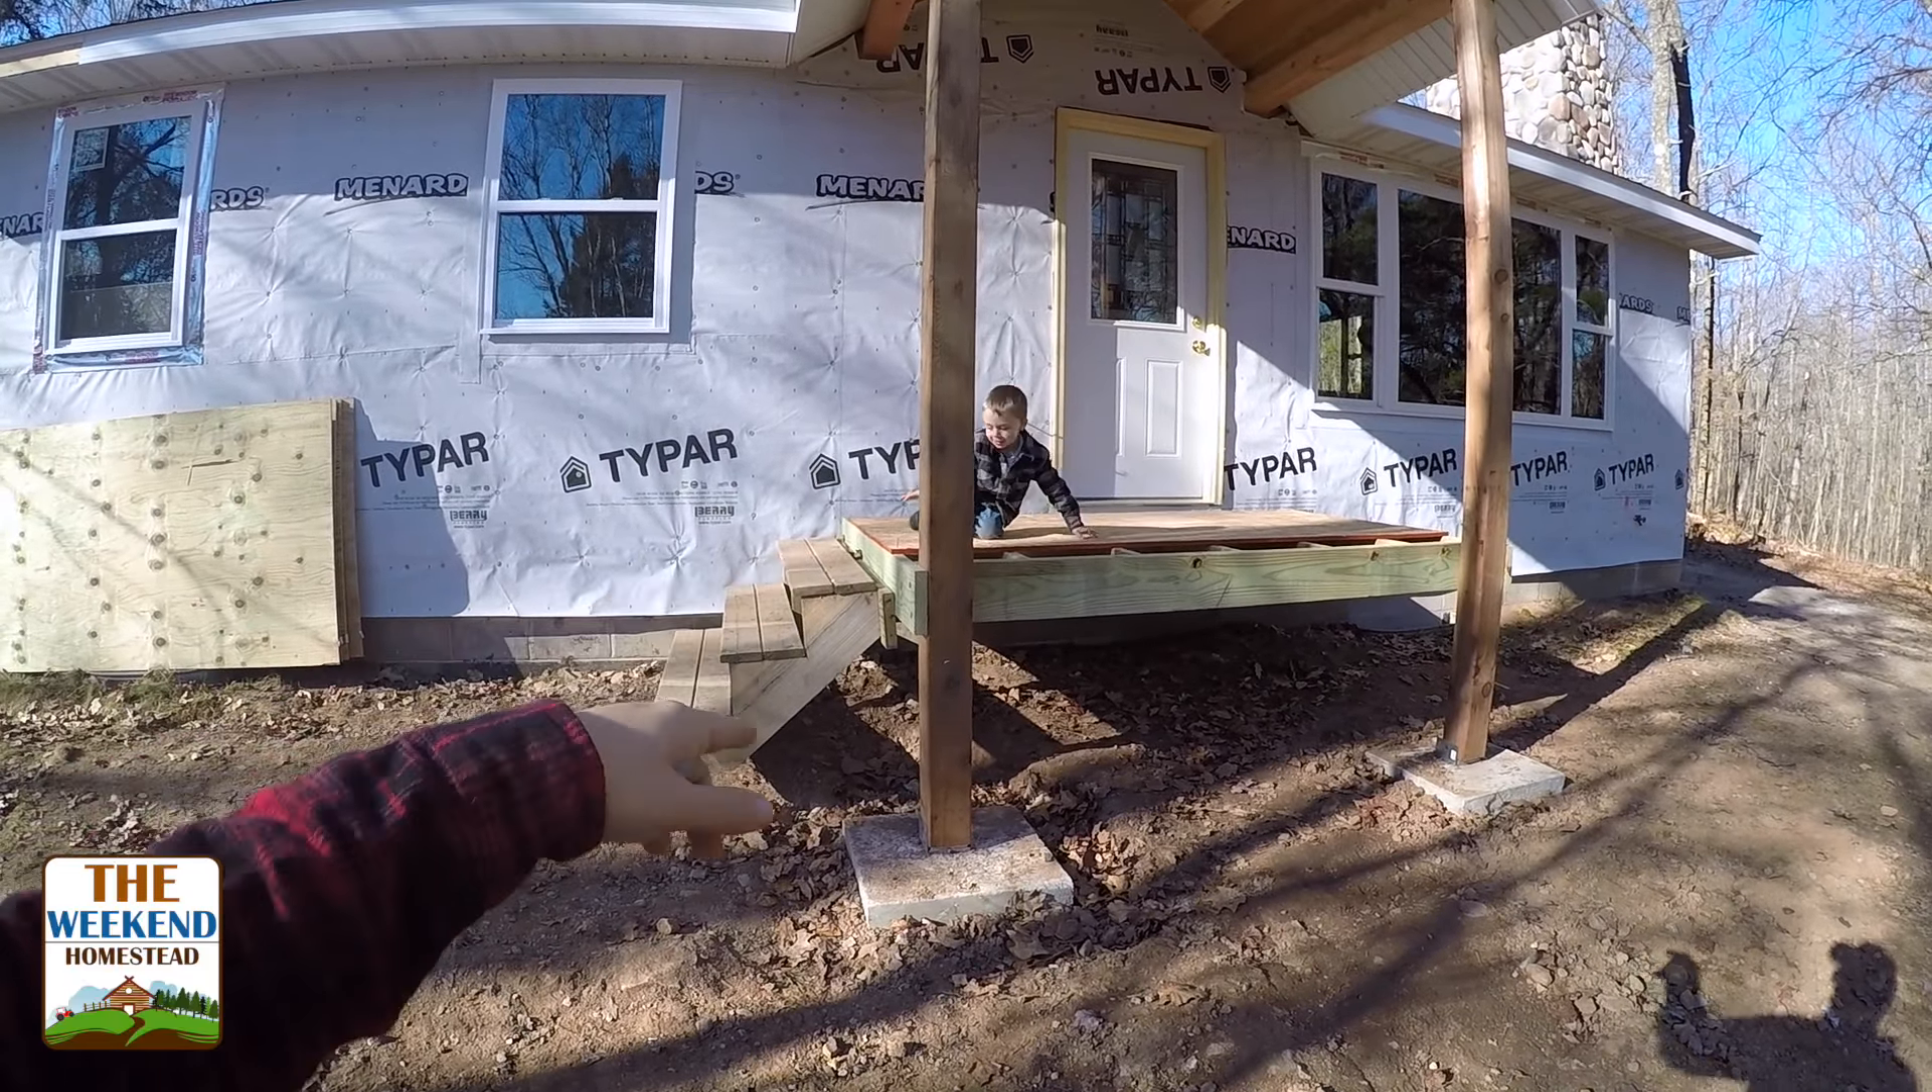But because of what we have that needed to get it going for the wintertime here, we just have these steps here. The posts are in and the concrete is in down here.